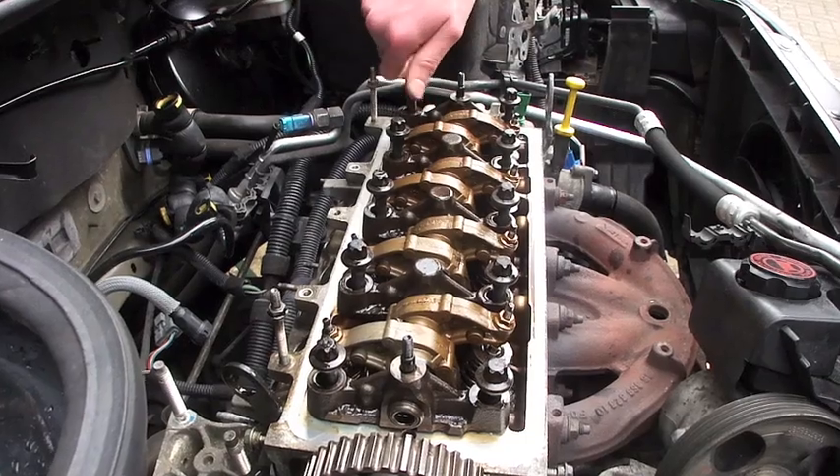So we've got the new gasket in and we put the cylinder head back on and the rocker assembly and we're just finger tightening the bolts down.